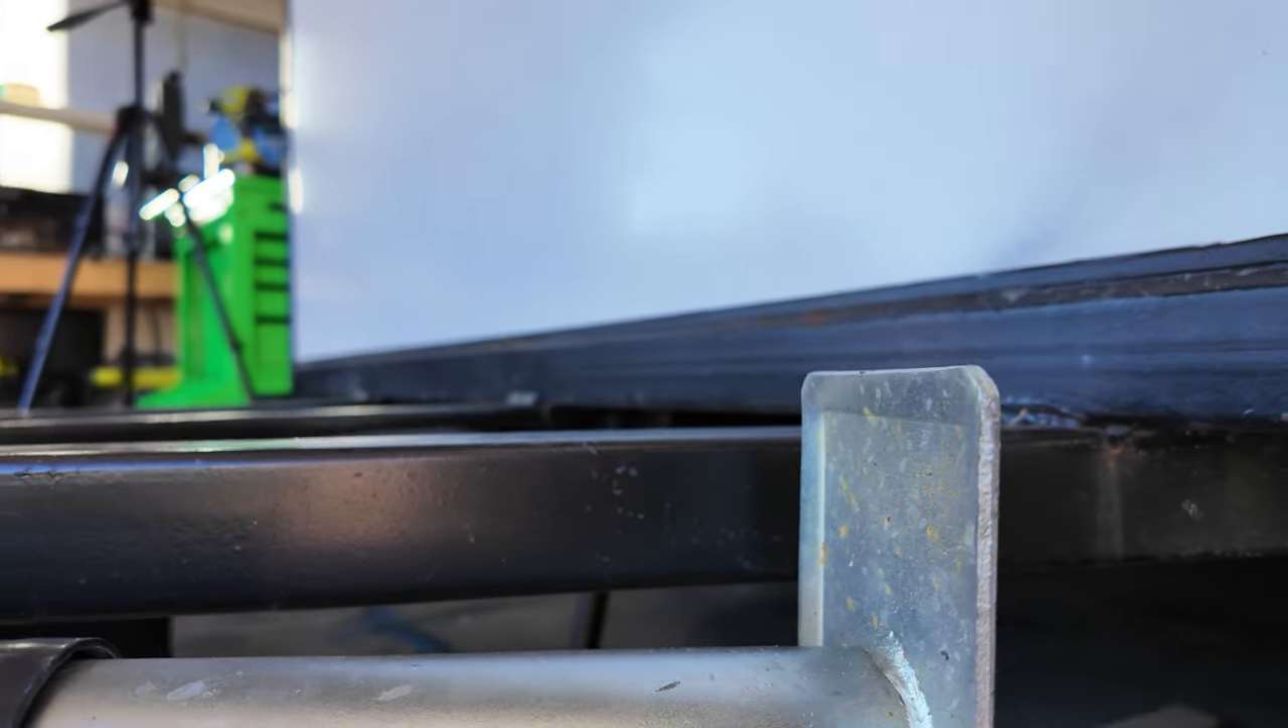The floor jack, when in its raised position, extends up past my trailer frame in the way of the tongue box.